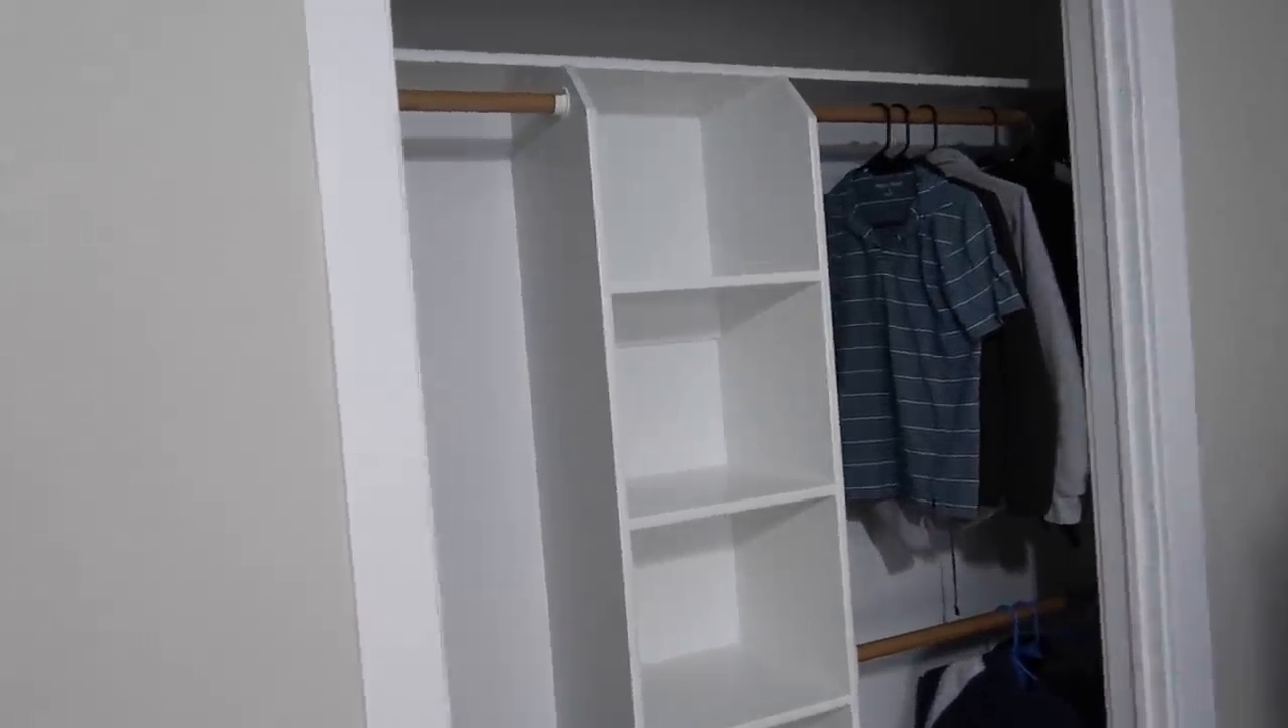We hung the rods back up here, and the boys hung just a couple of their items.